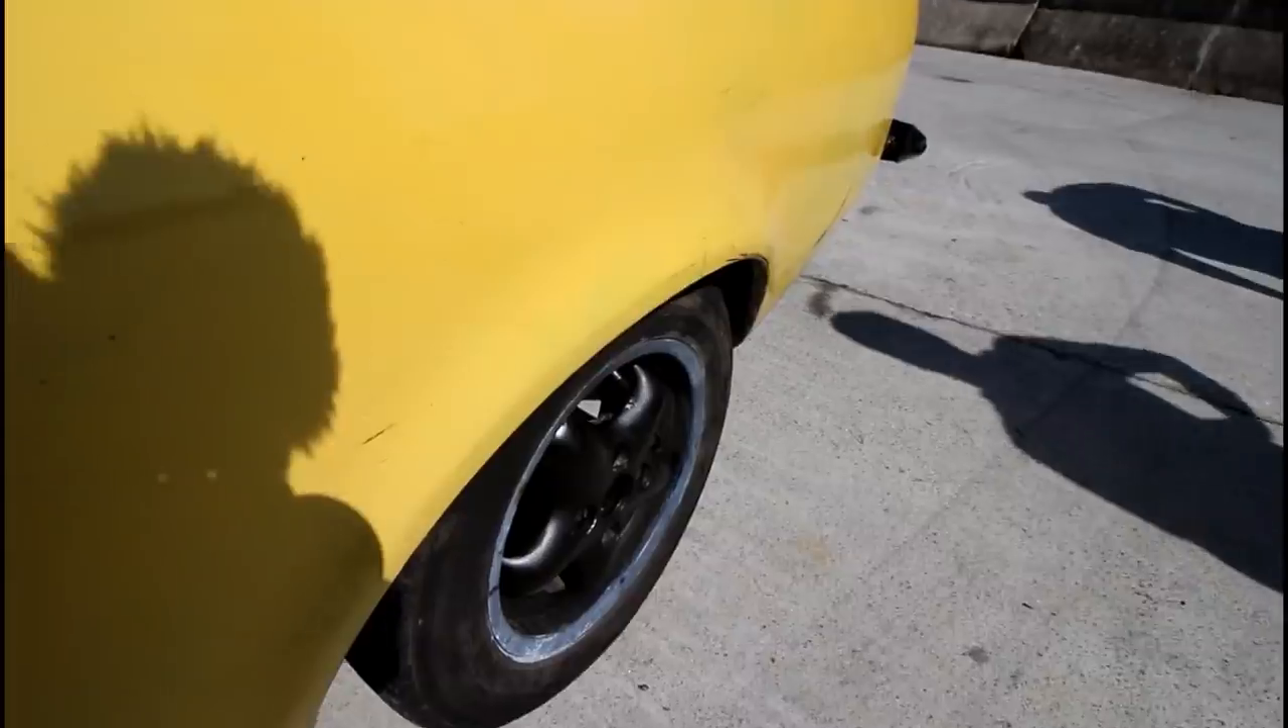Galera, já botamos aqui a roda de volta.